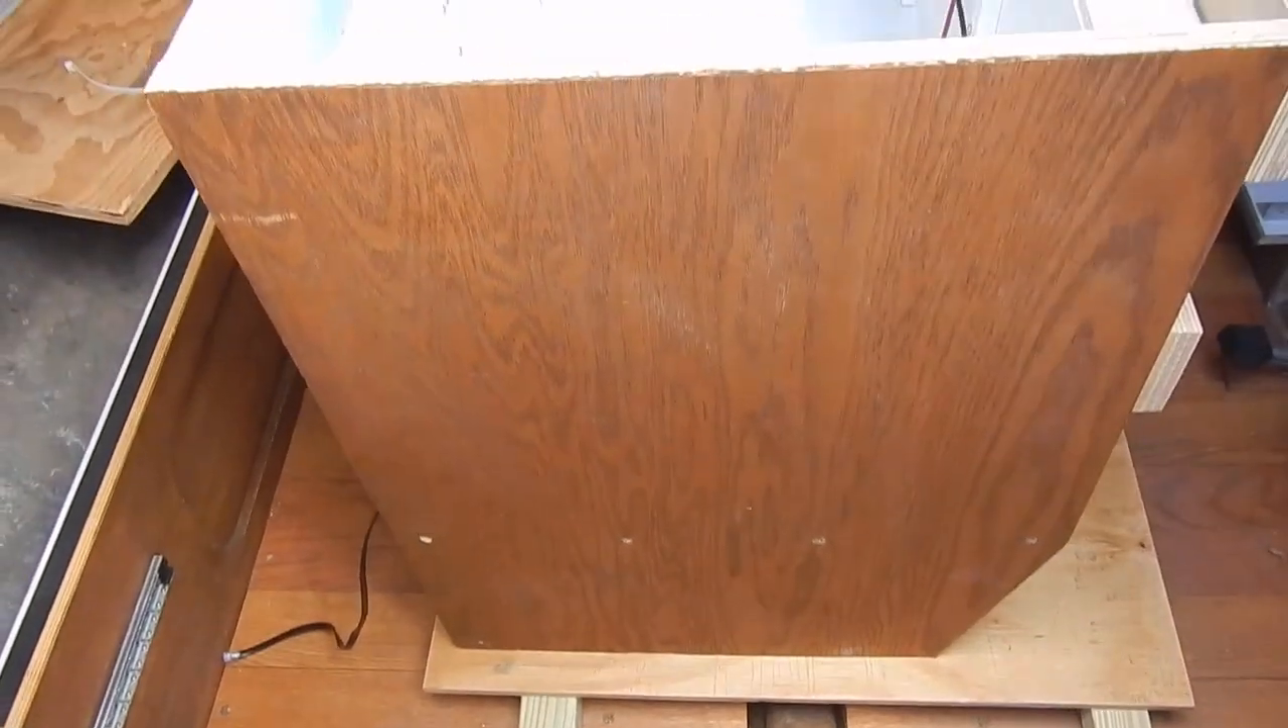So the aft end panel is installed.